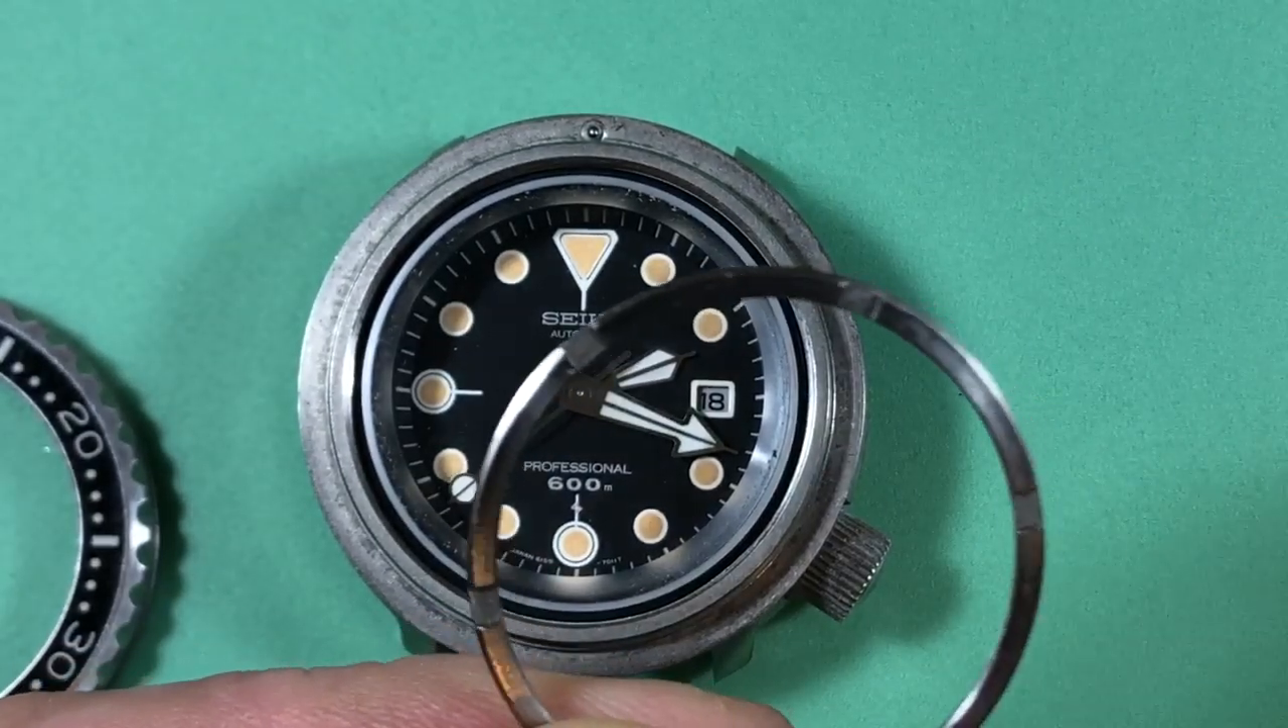So i got the crystal retaining ring out.